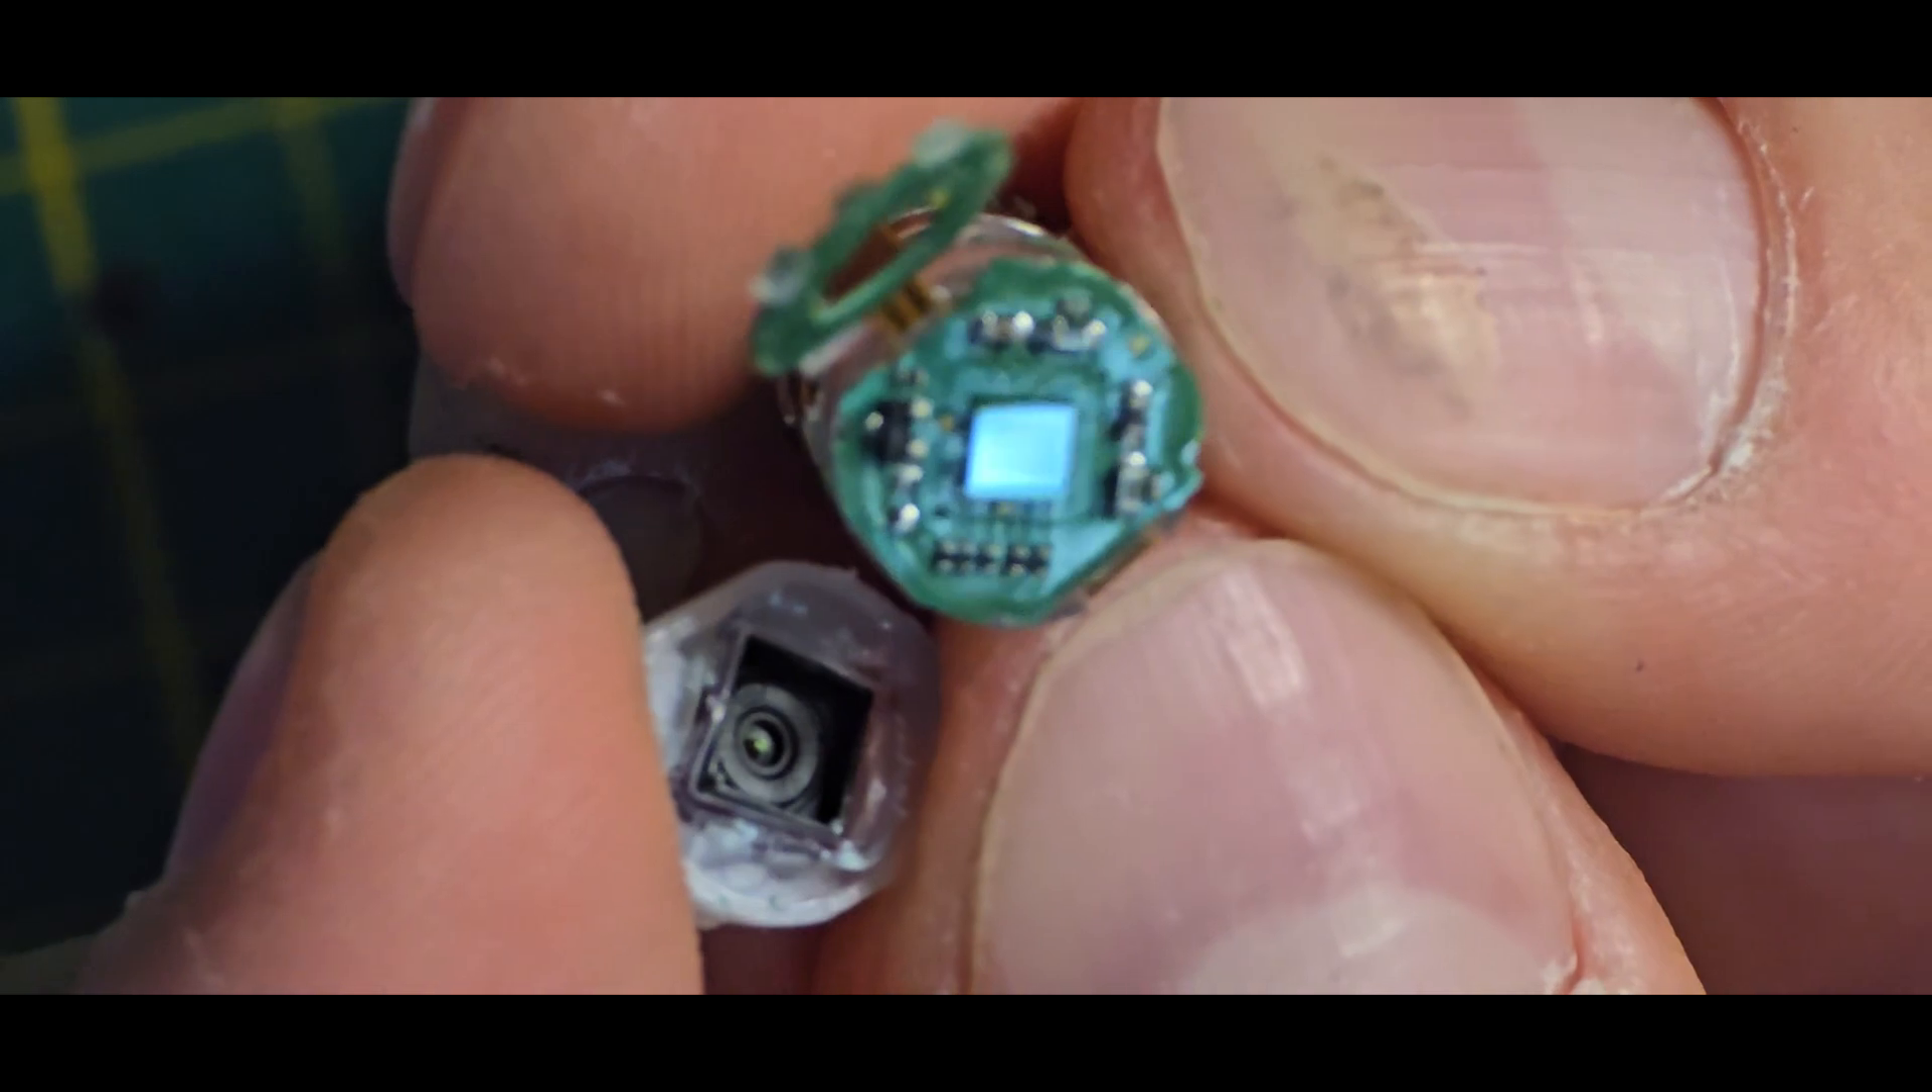And yeah so we can see the lens itself is removed. And here we still have the image sensor. And it looks like it is fully intact.